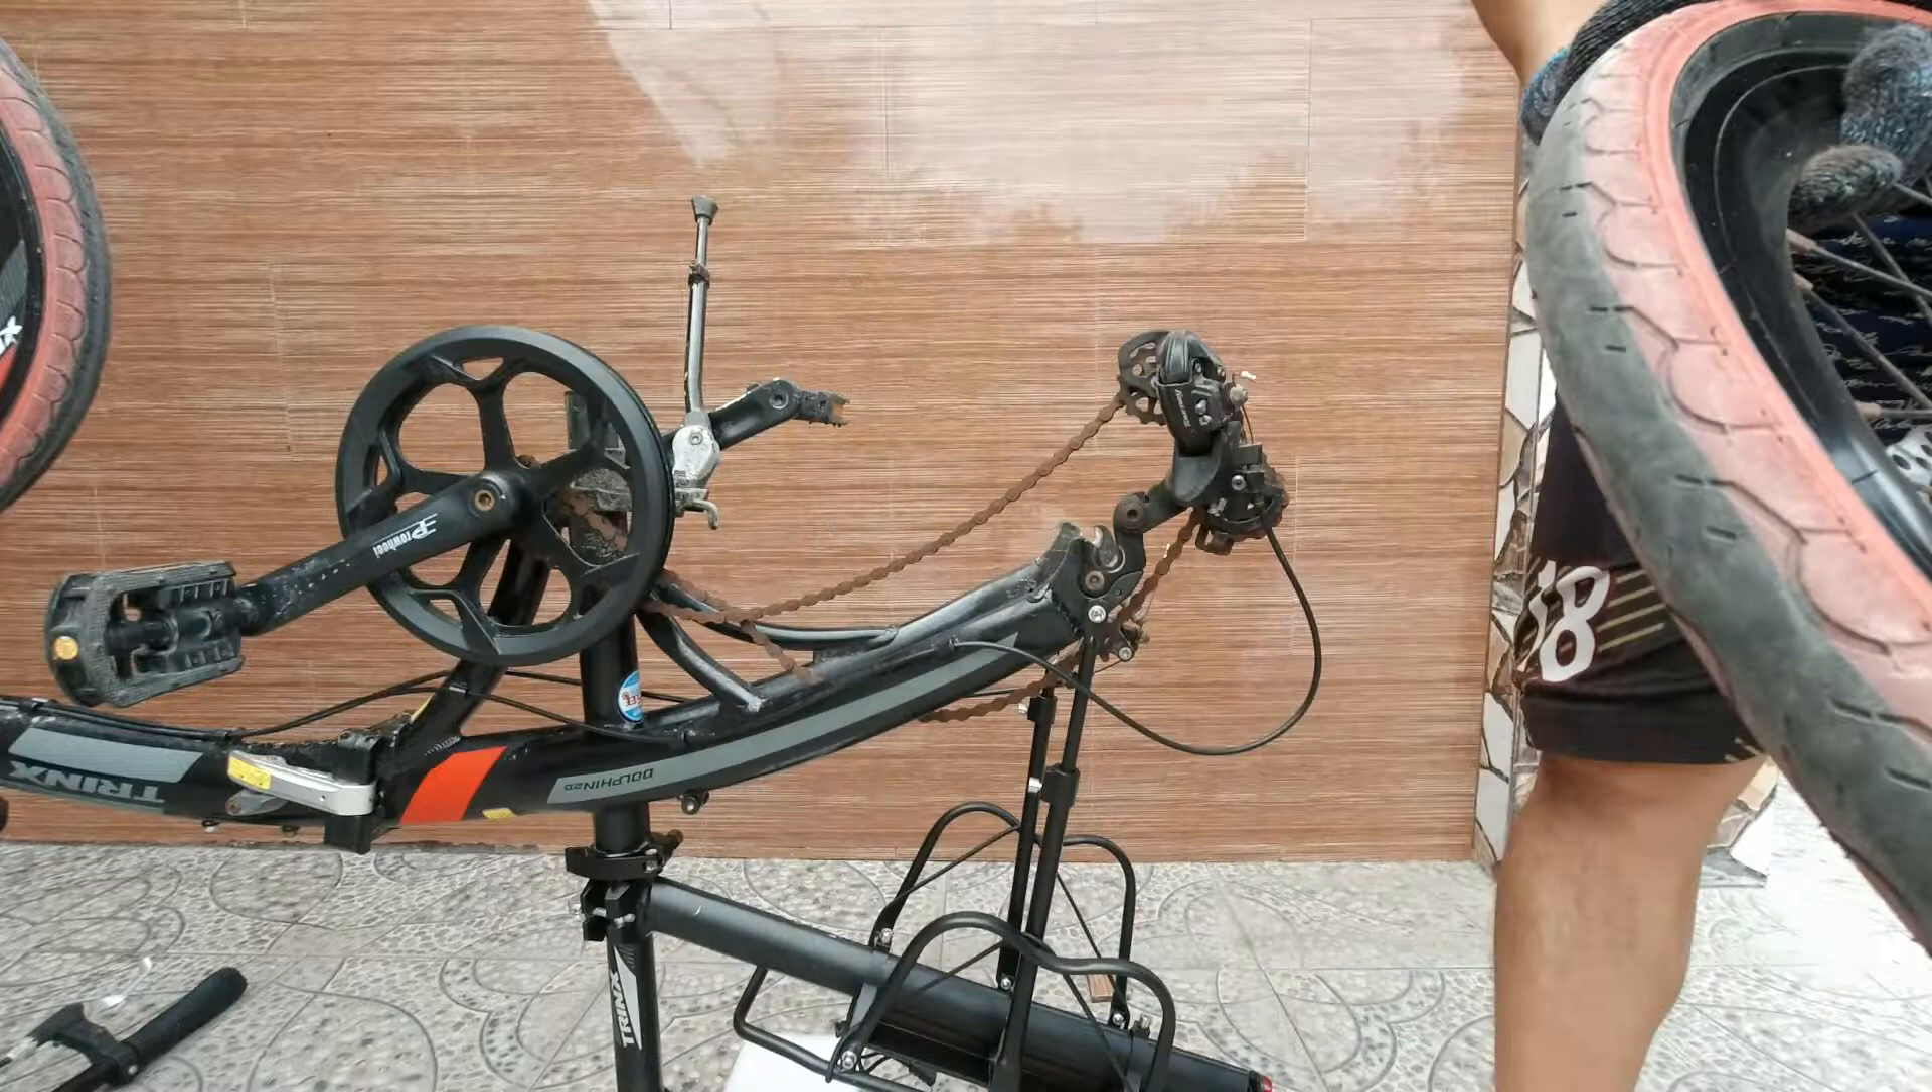The rear wheel is now removed.